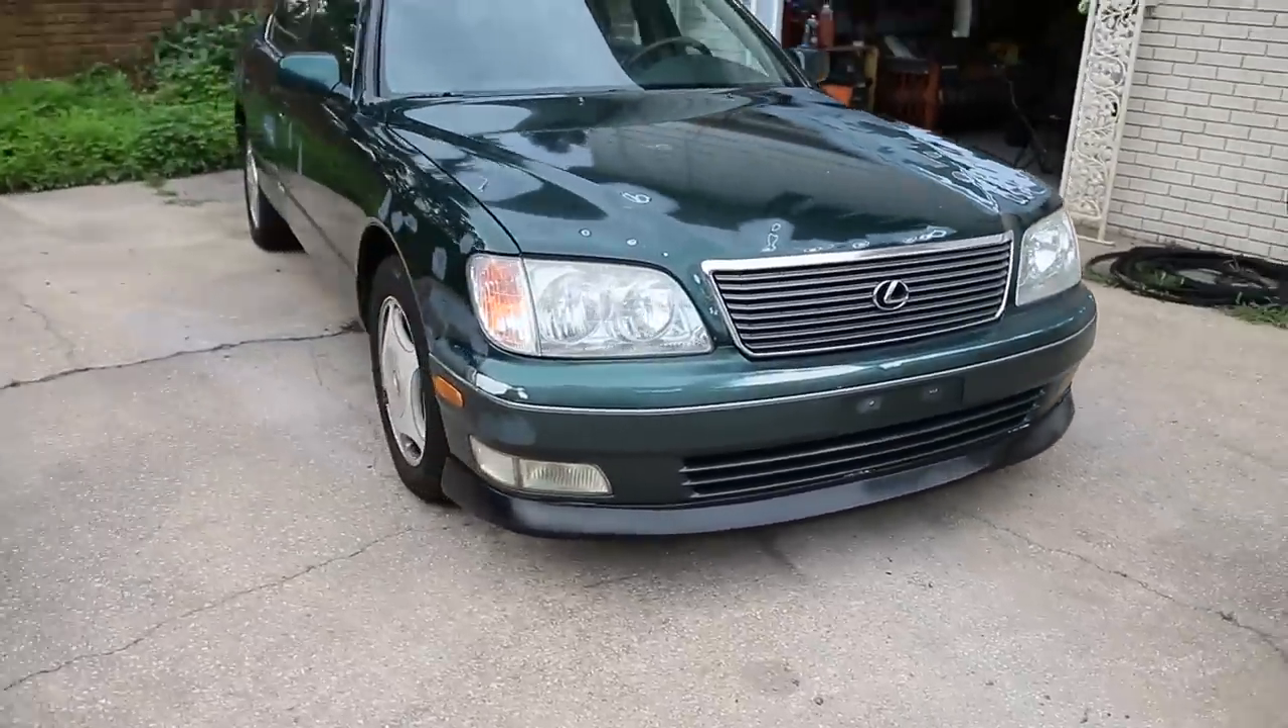We got the front lip installed, which I think looks super cool, super sleek.